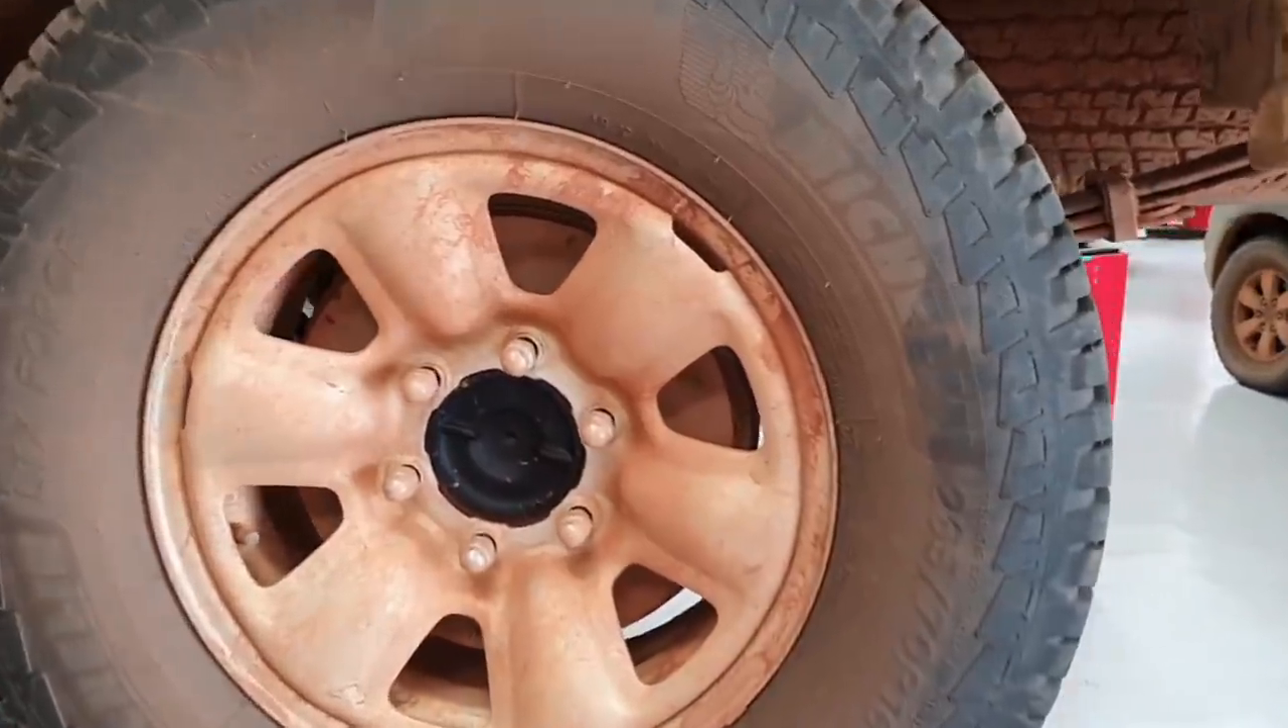Olha aí Os pneus no lugar Certinho.